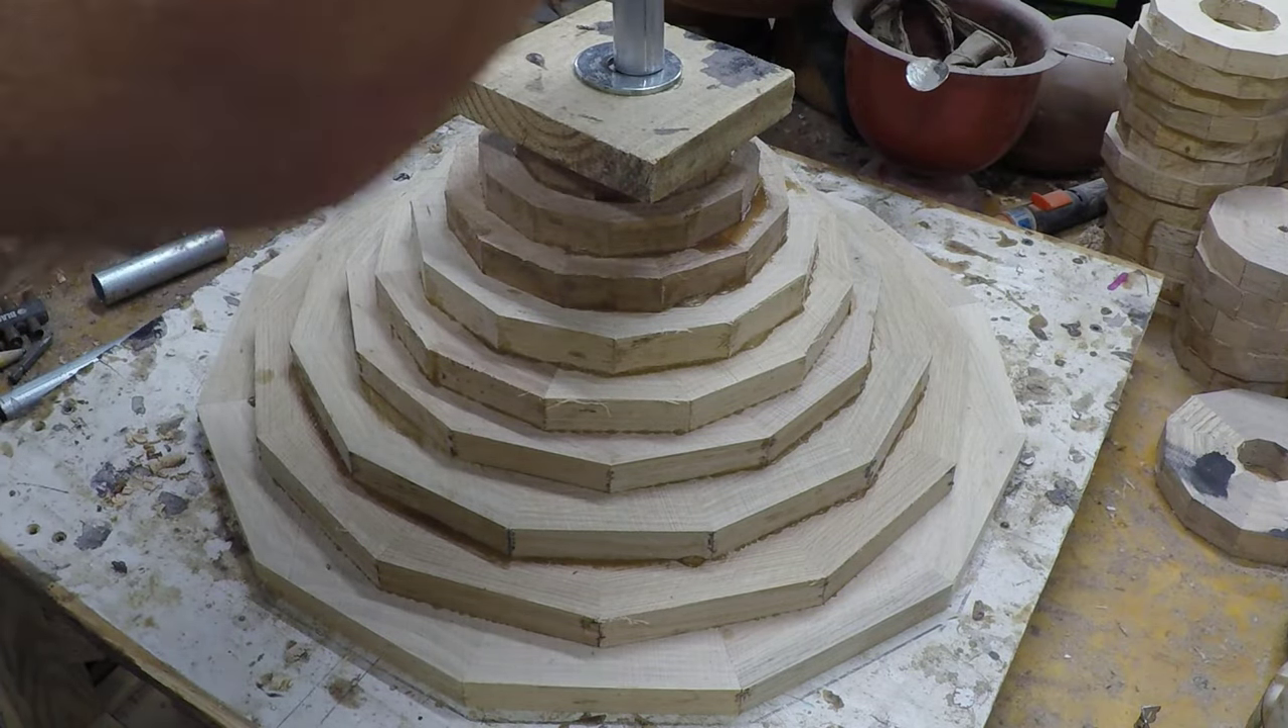Okay, so I glued up the top, all the rings for my owl house.